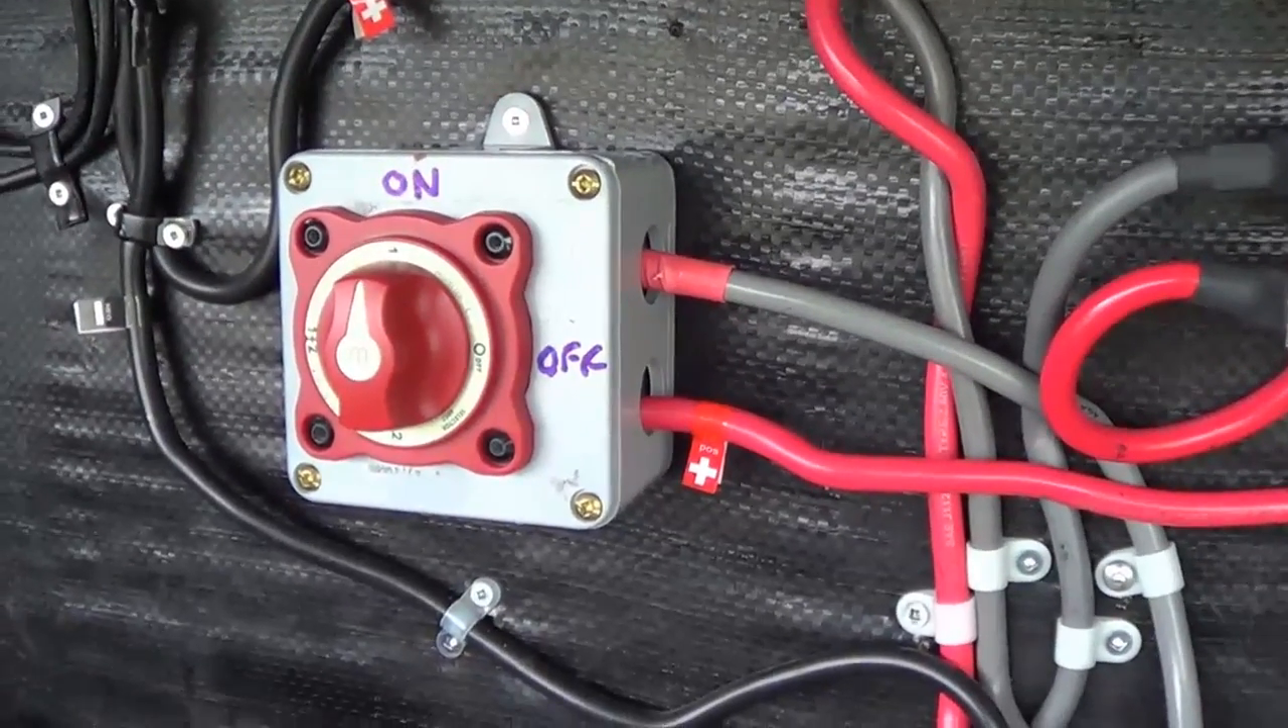I got the on off switch in place there and mounted.